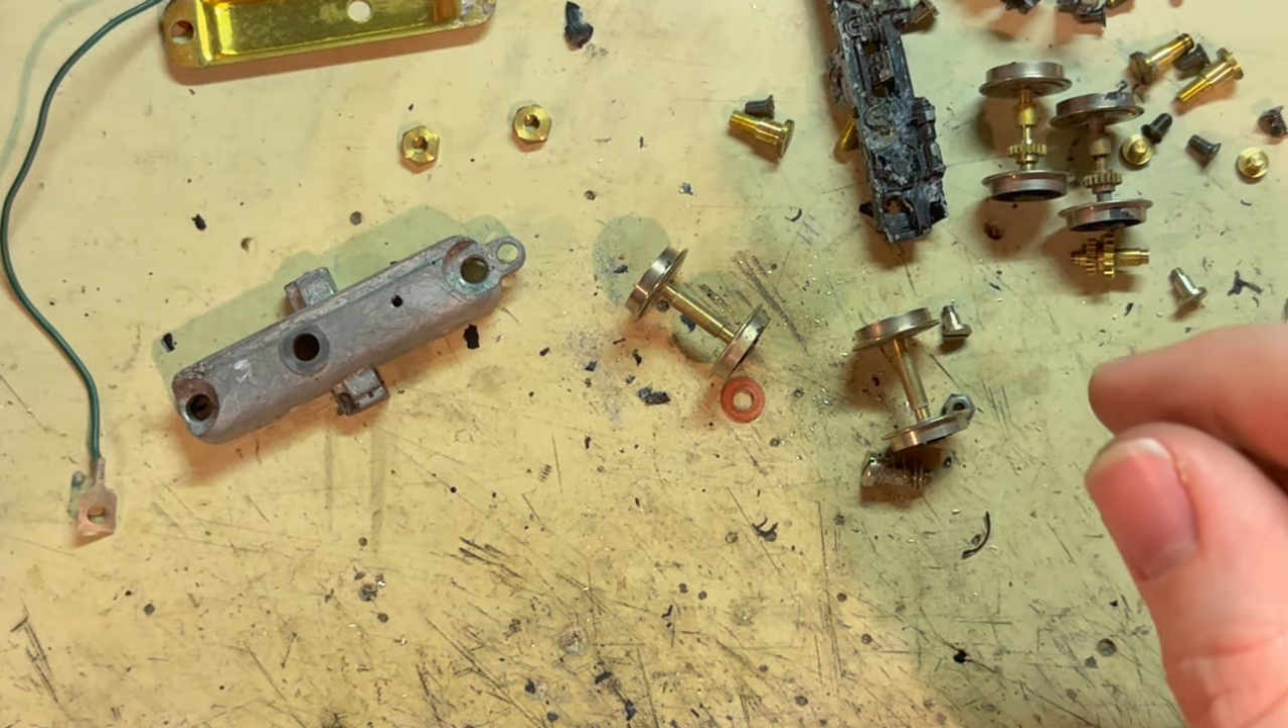And that is the full disassembly of the chassis.